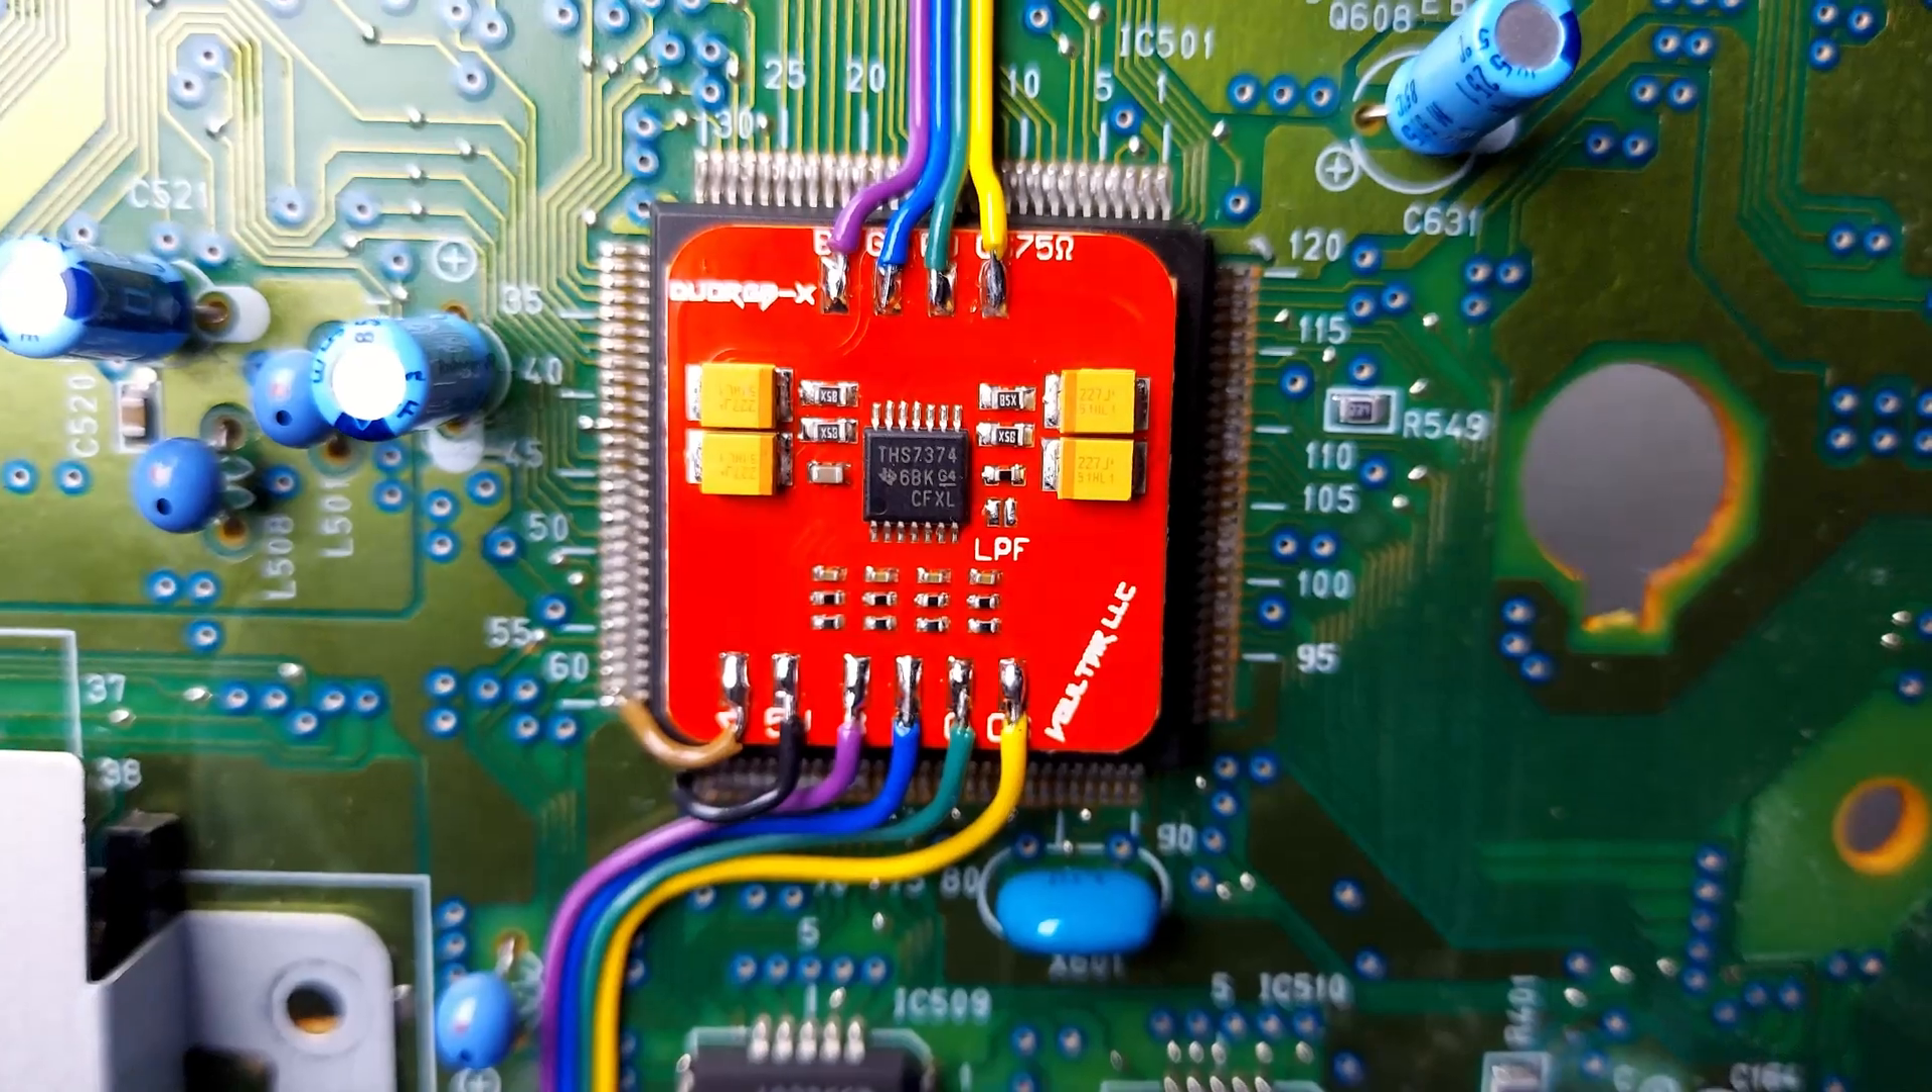That's our board successfully soldered into place.